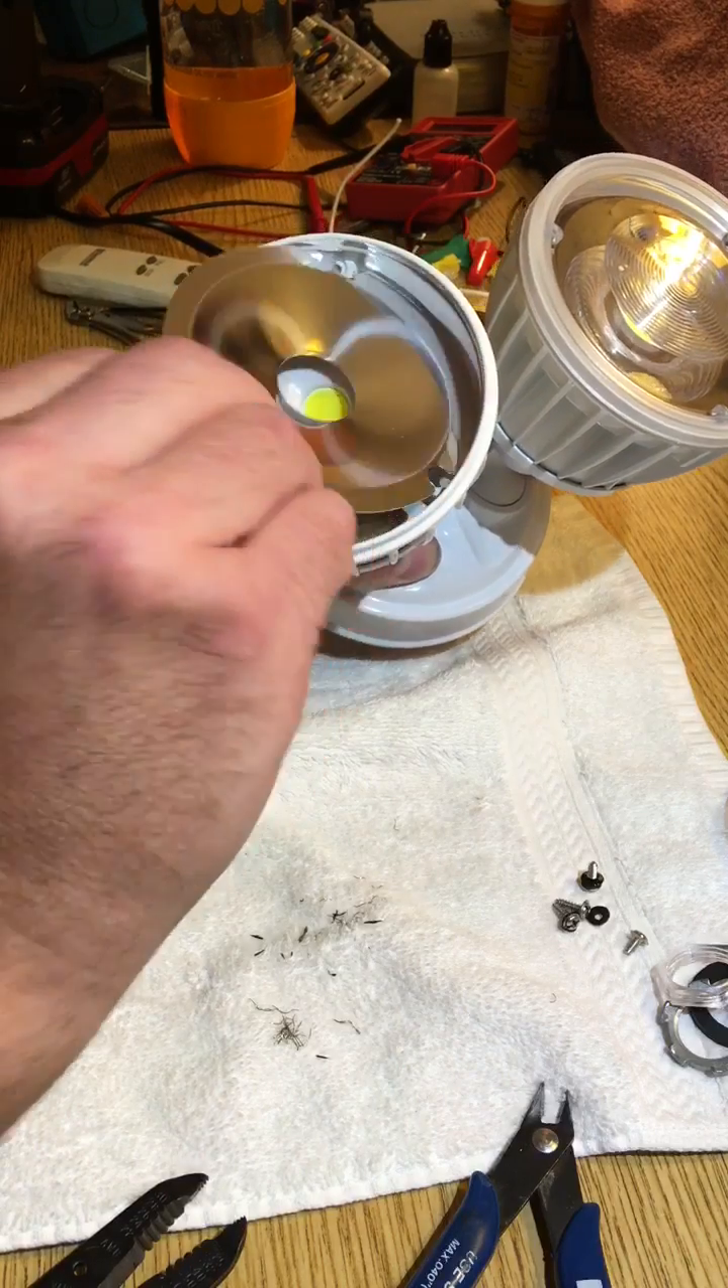With this it's really nice because the conversion from AC to DC is done right at the LED and you can tell I've got one of the lights here already partially disassembled.